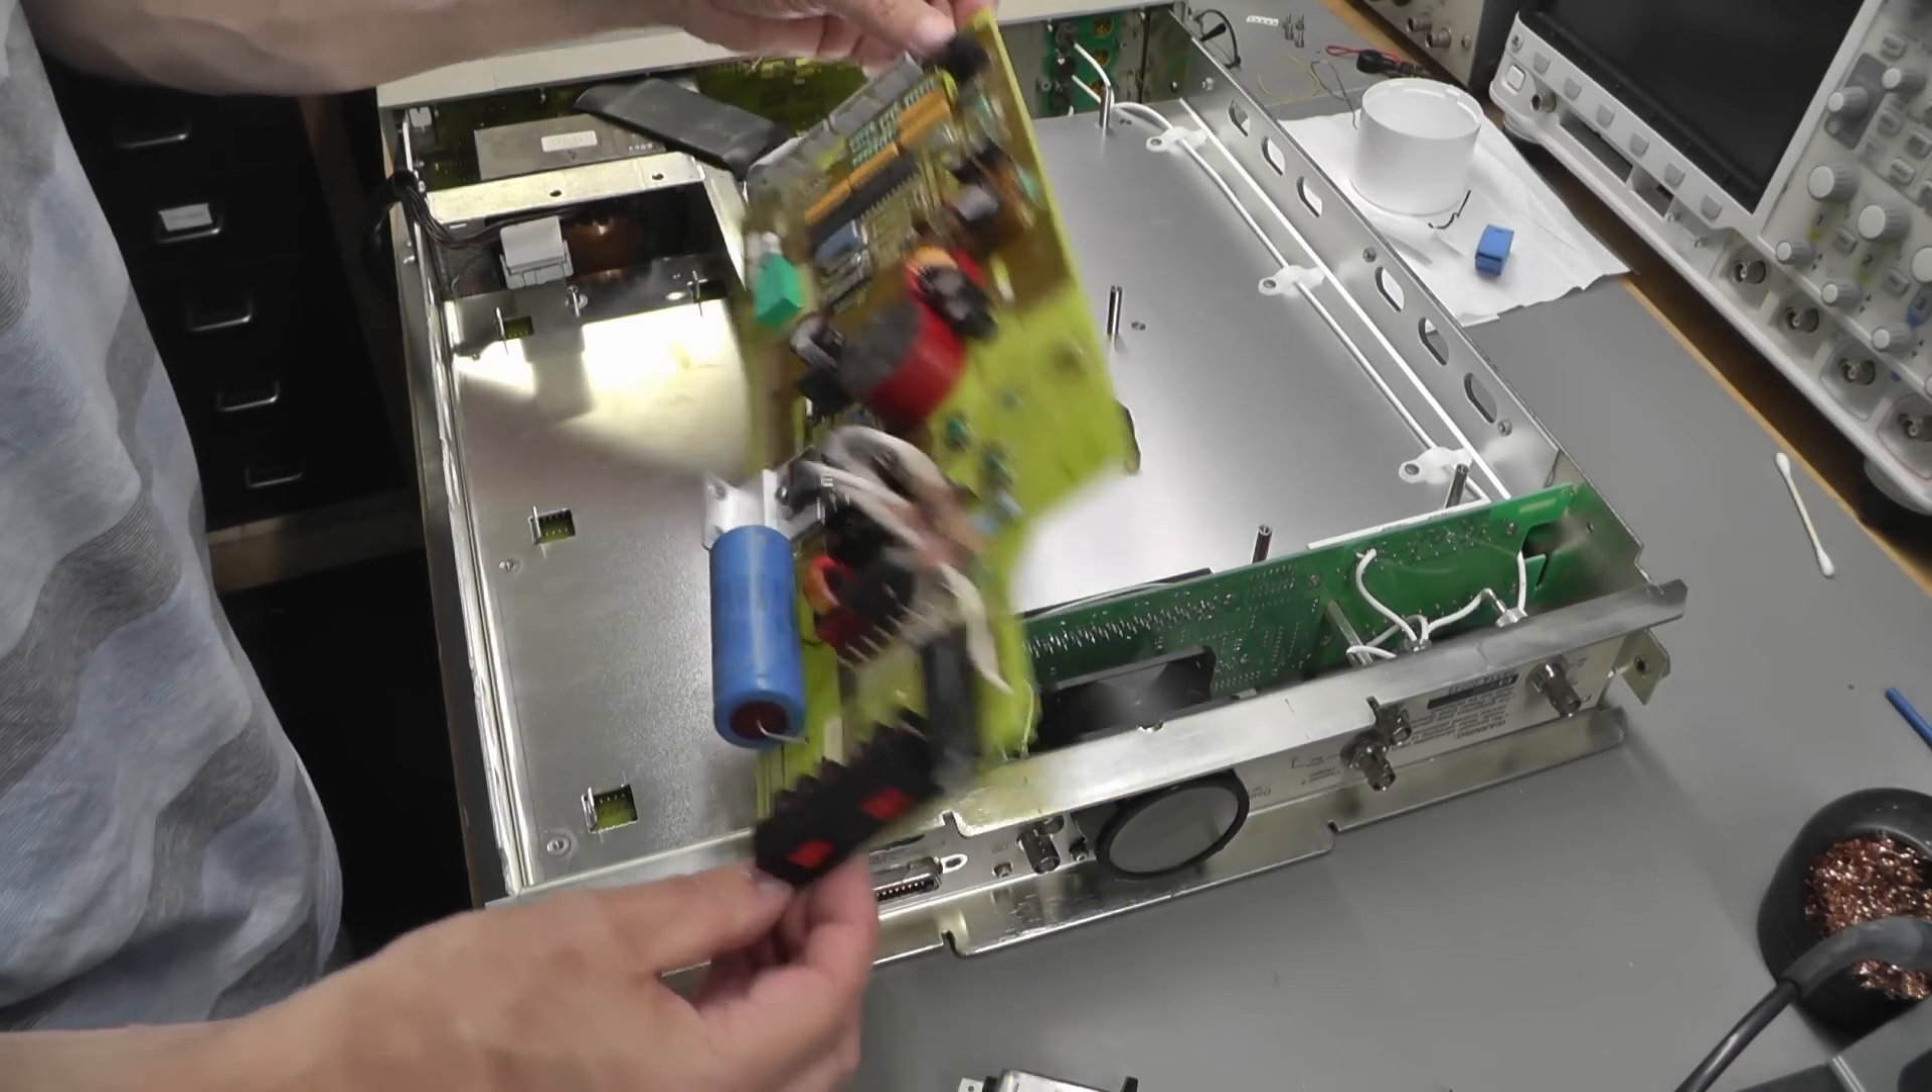And there we go that's the power supply board removed and it's in pristine condition.